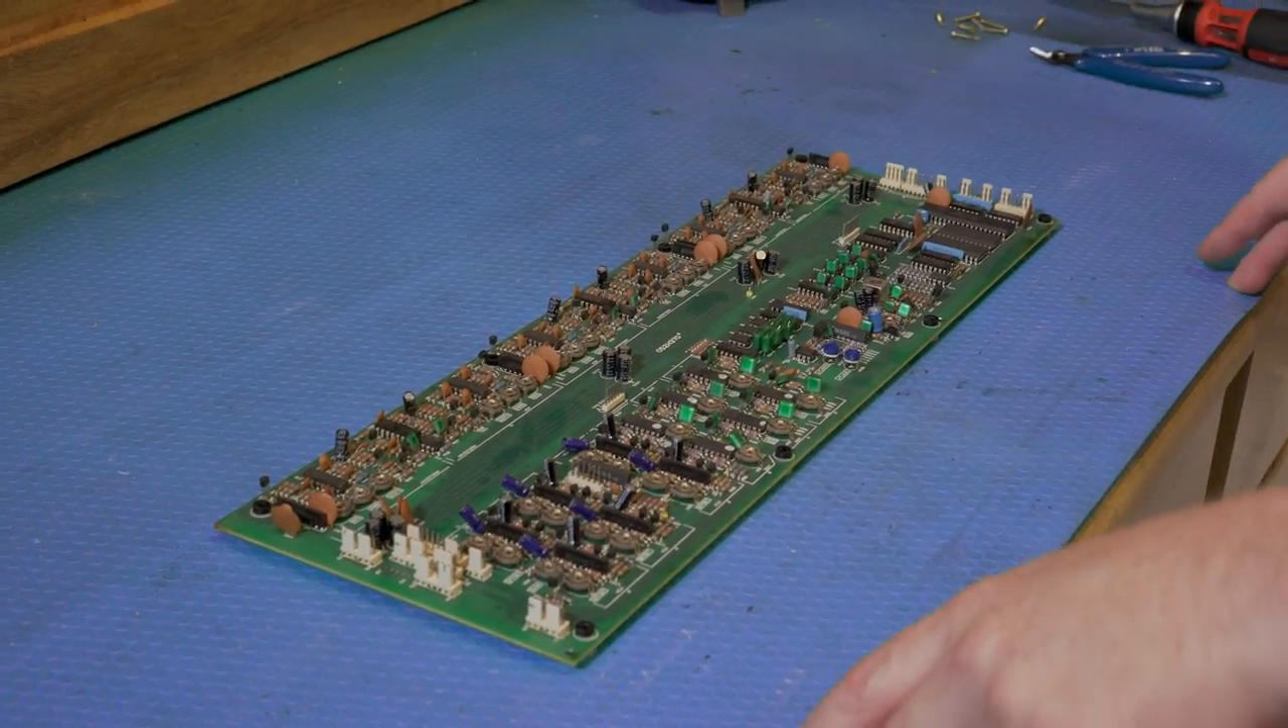All right so we've got the the voice board removed from the Juno 6 and just wanted to go over it a bit here.